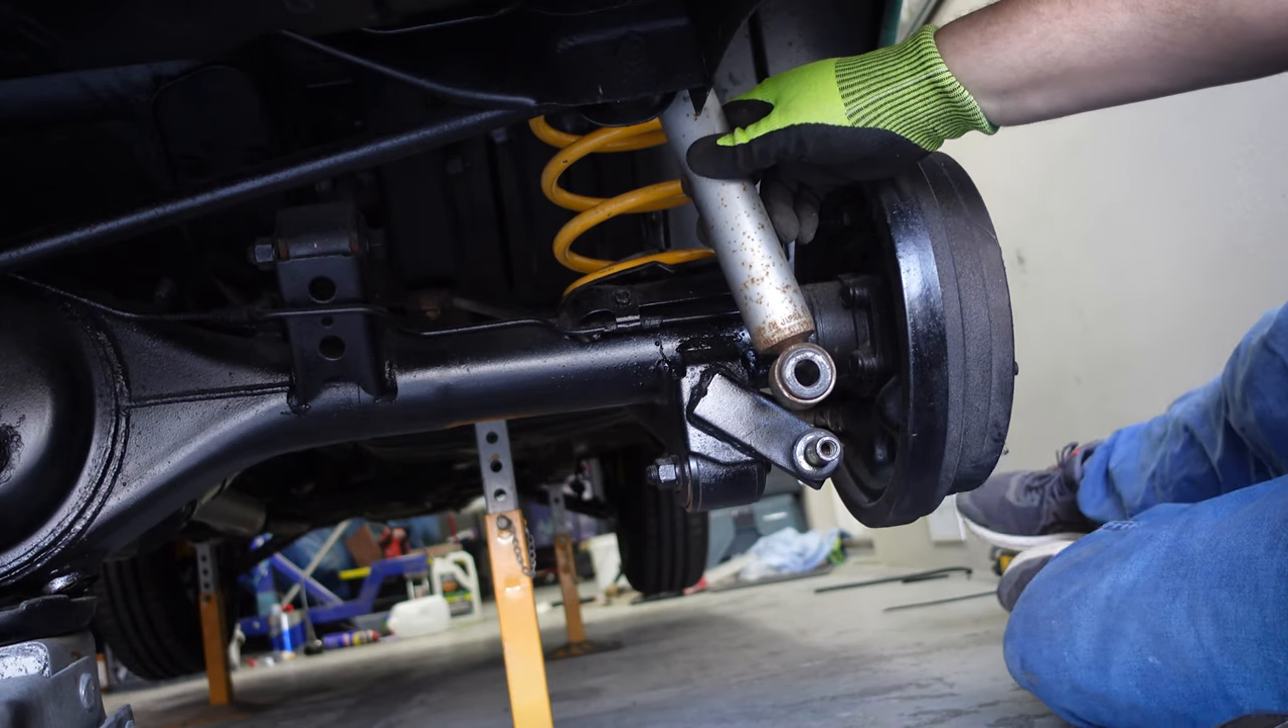Now, we just need to put the shock back on.